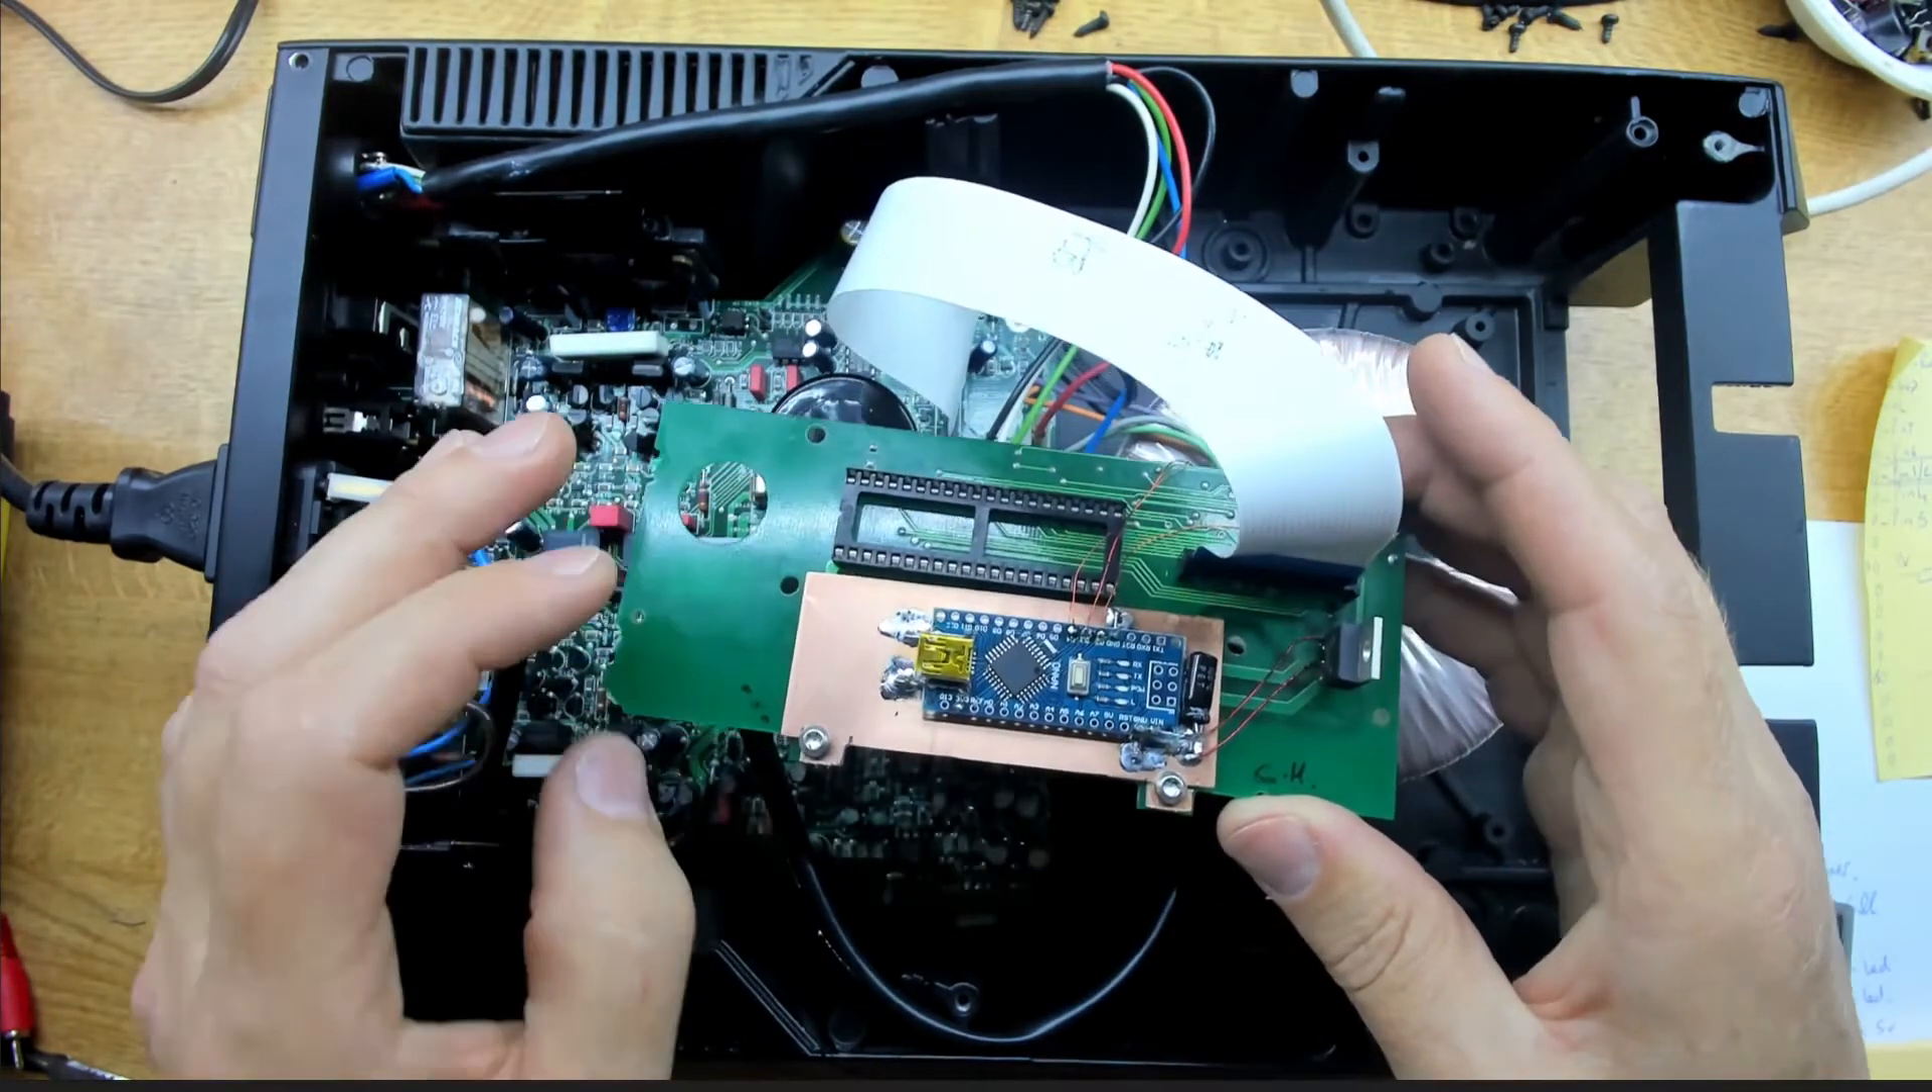We've removed the original microcontroller and then uh got this little board patched in here and it's wired up and i've done the basic code.